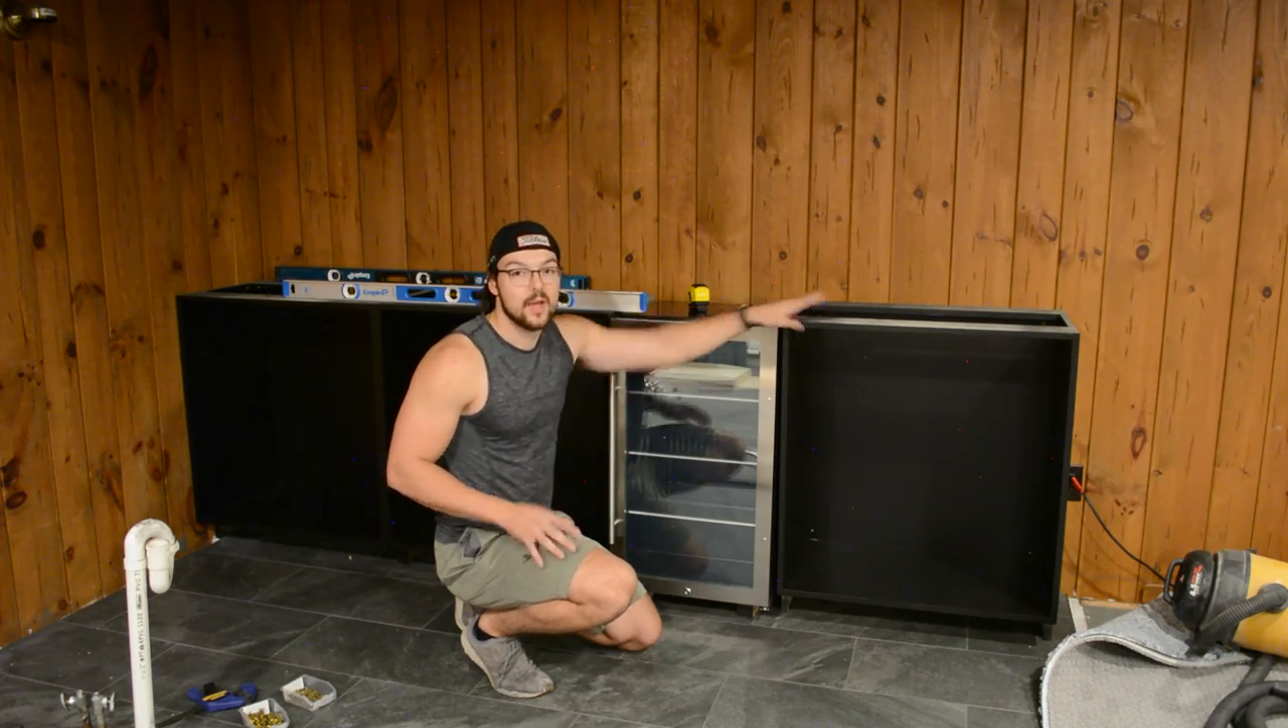All right, so the last cabinet is in on this wall.